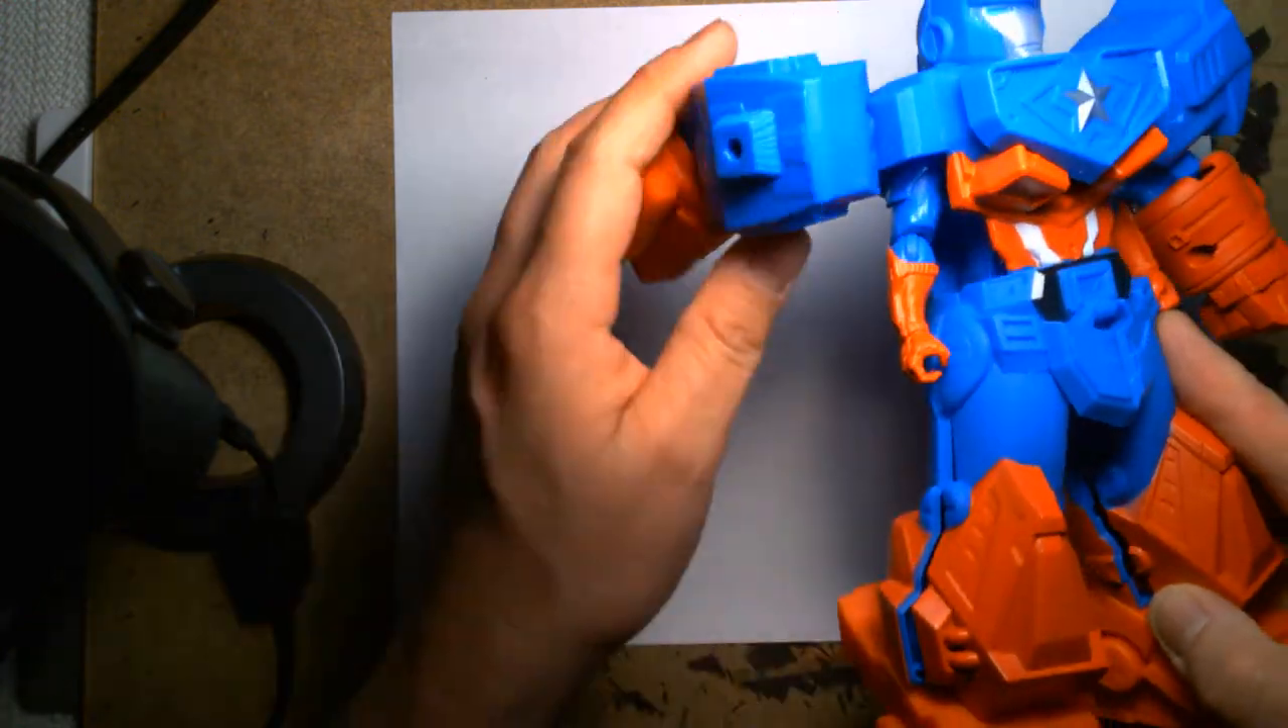You can't encase cap entirely there's this giant gap in his side and you can see the arms sticking out of the robot.